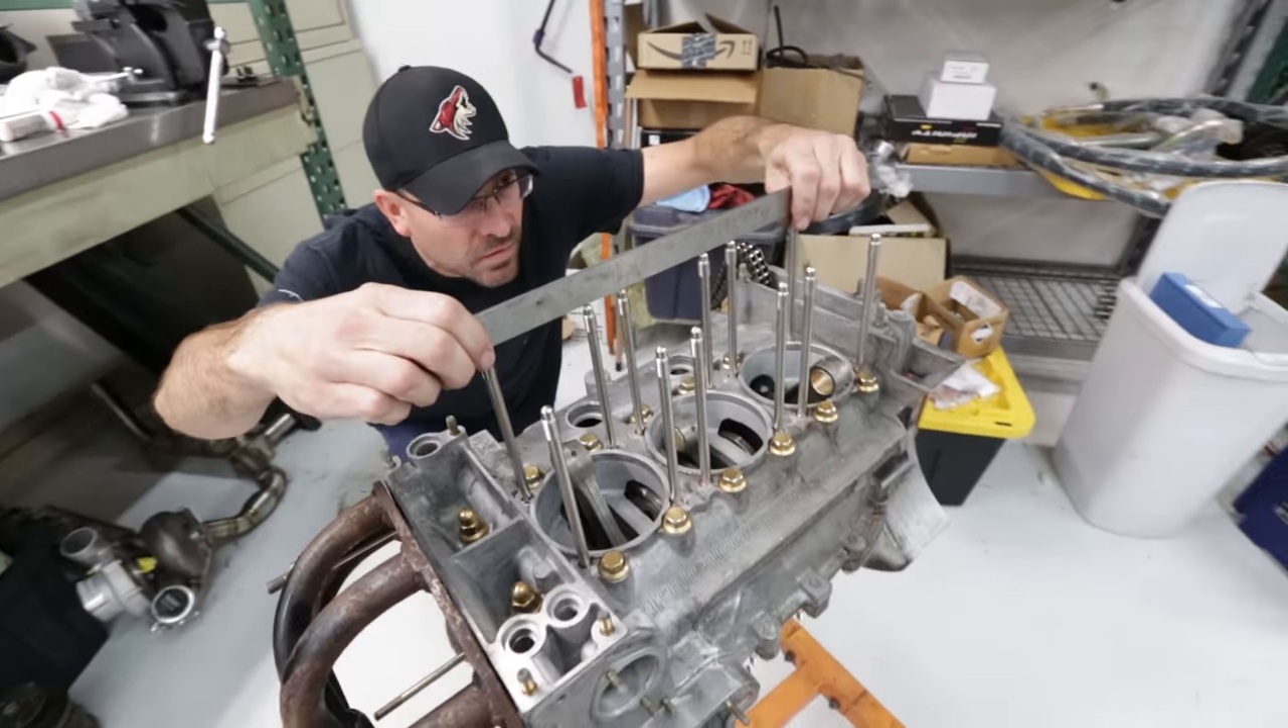And that's it, there we are, our ARP head studs are installed, and now we're ready for pistons and cylinders.